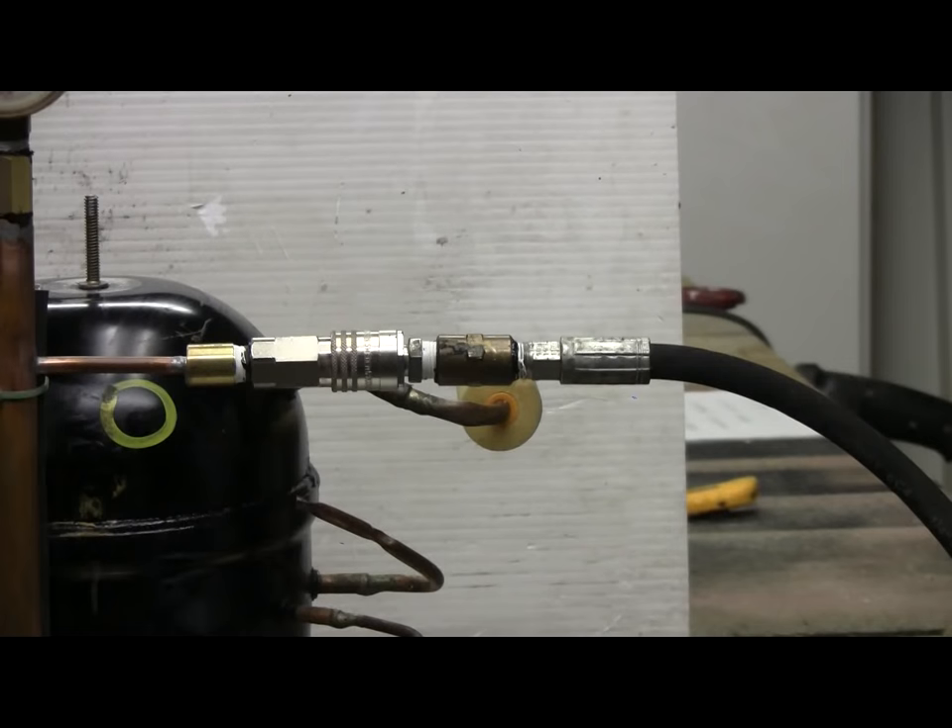I've now added the air chuck and uh got everything fitted so my 48 inch high pressure hose can uh clip on to this compressor much like this.